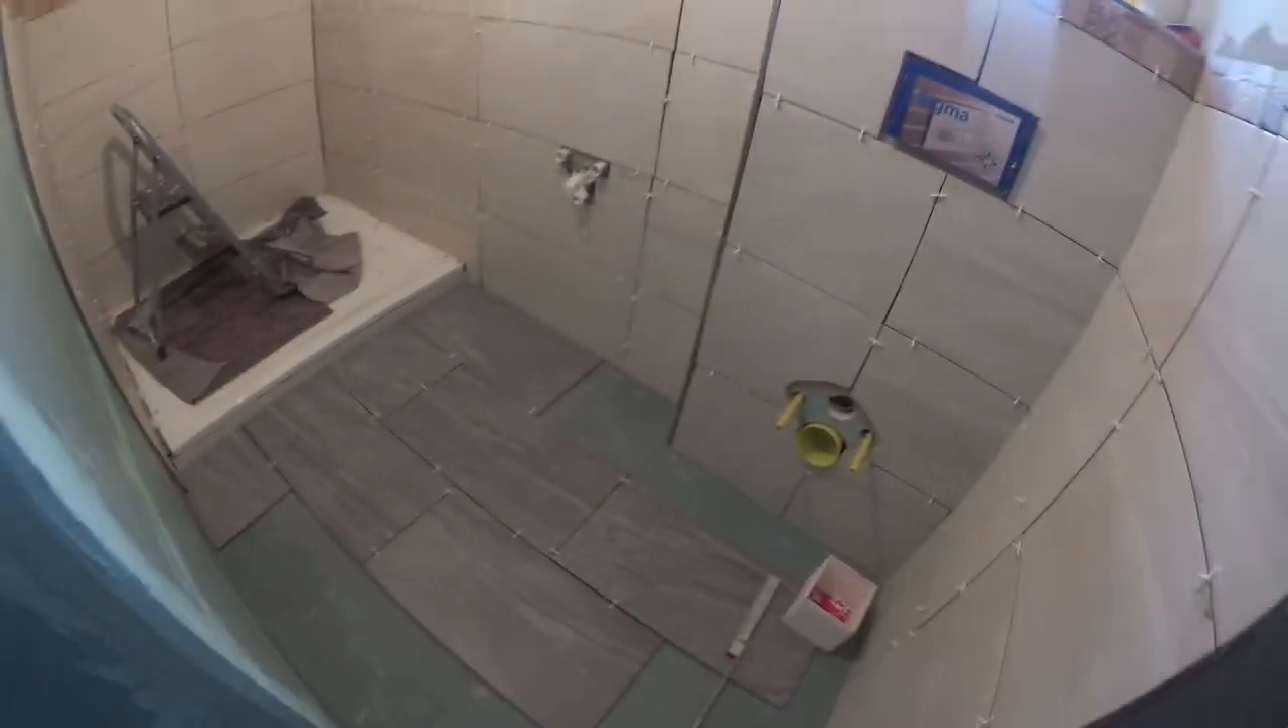Boden haben wir noch nicht geklebt. Aber wir haben hier schon Fliesen zurechtgeschnitten.